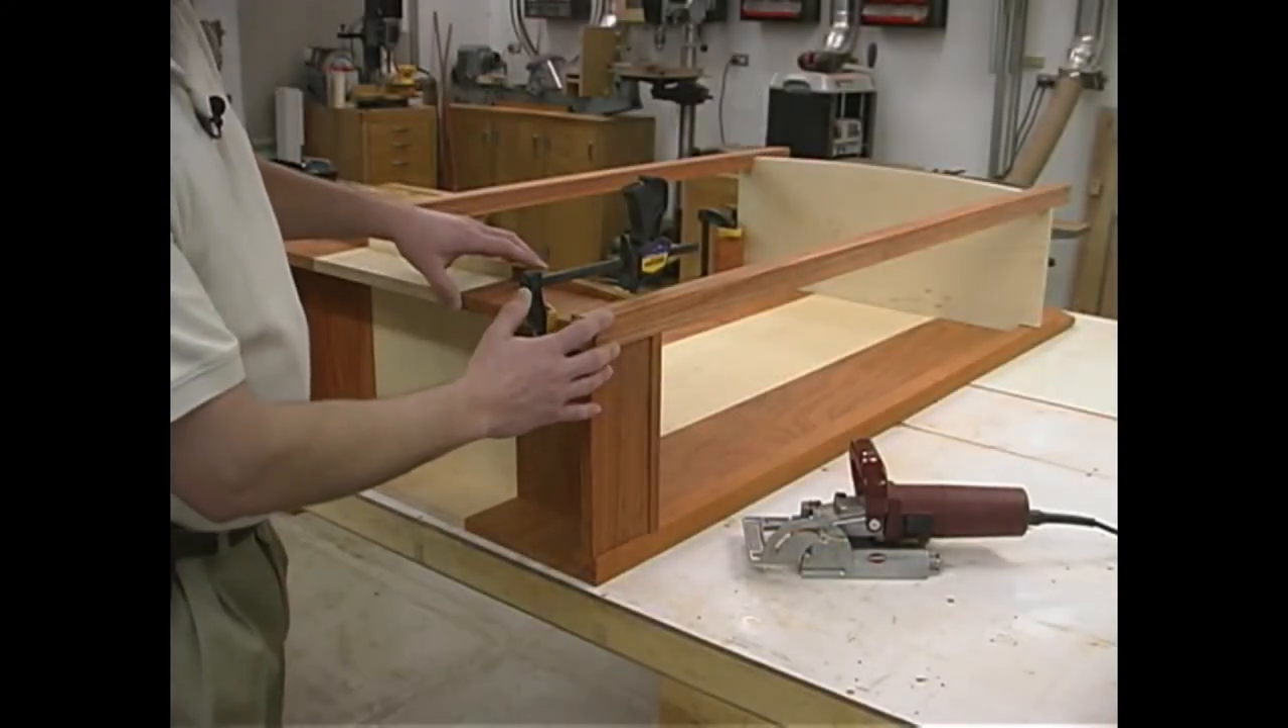I've gone through and dry assembled all of the components in their proper orientation.